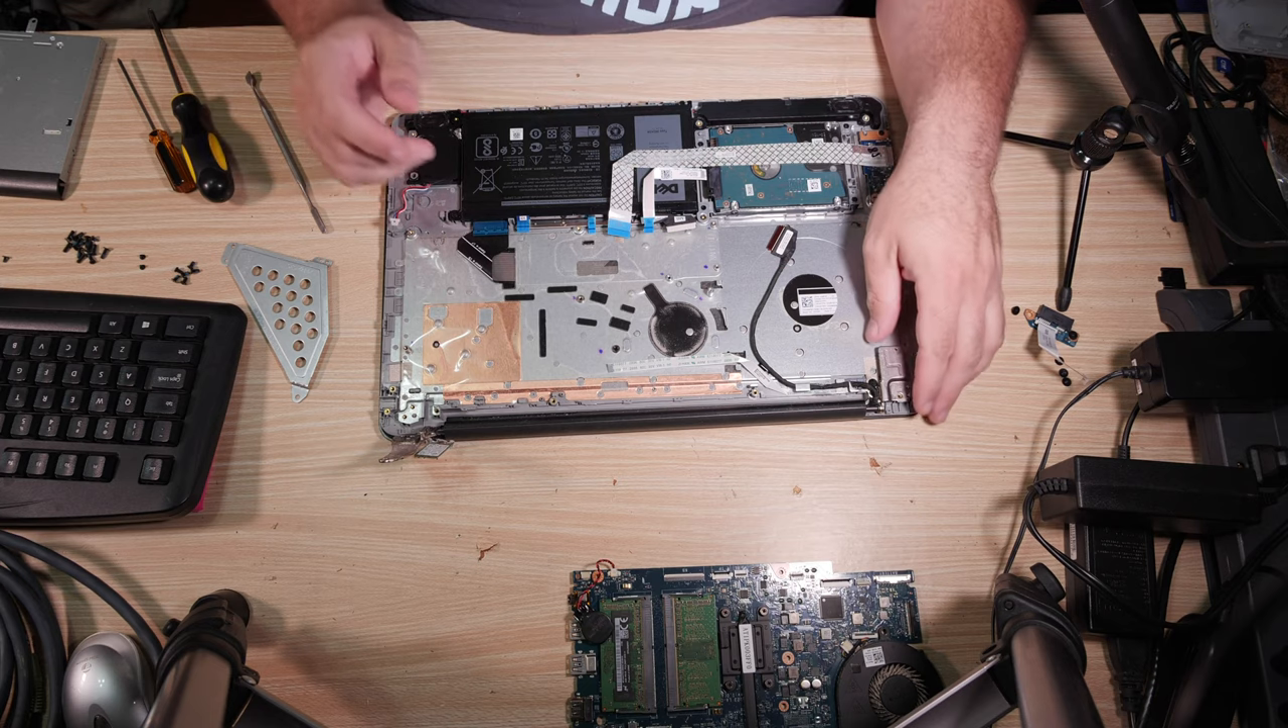So the motherboard is set aside.